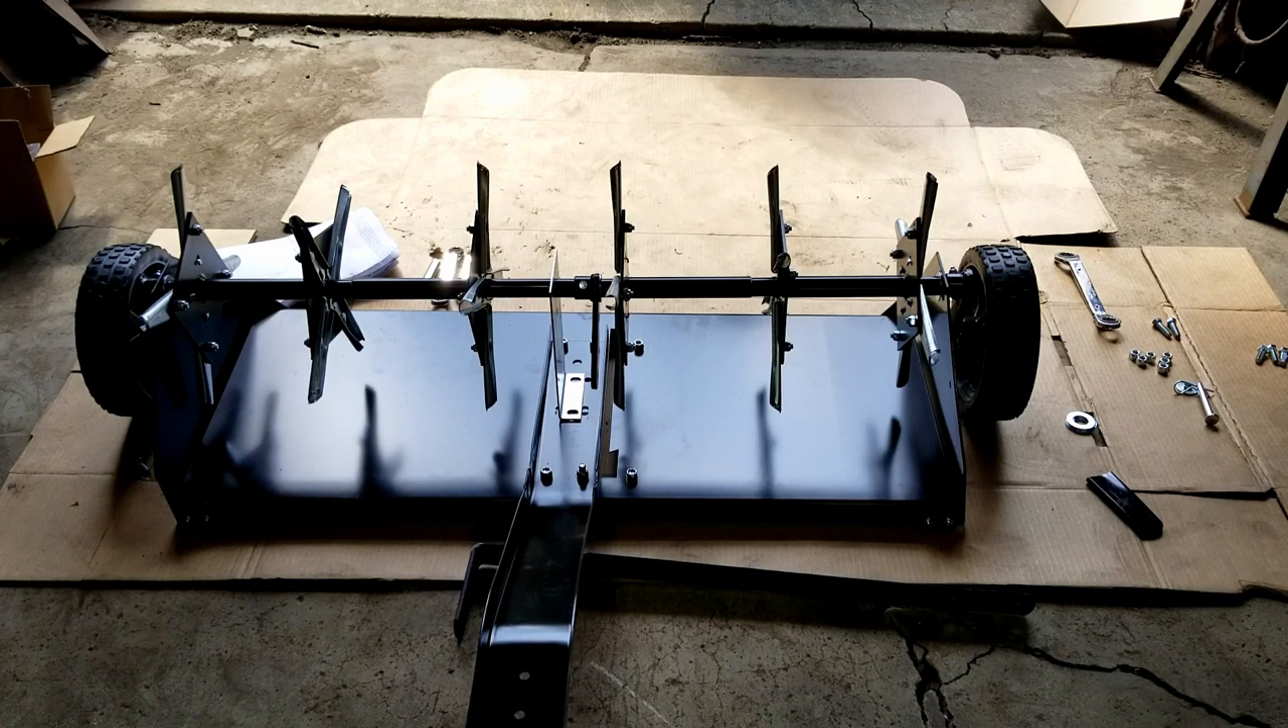All righty, so we got the wheels on.